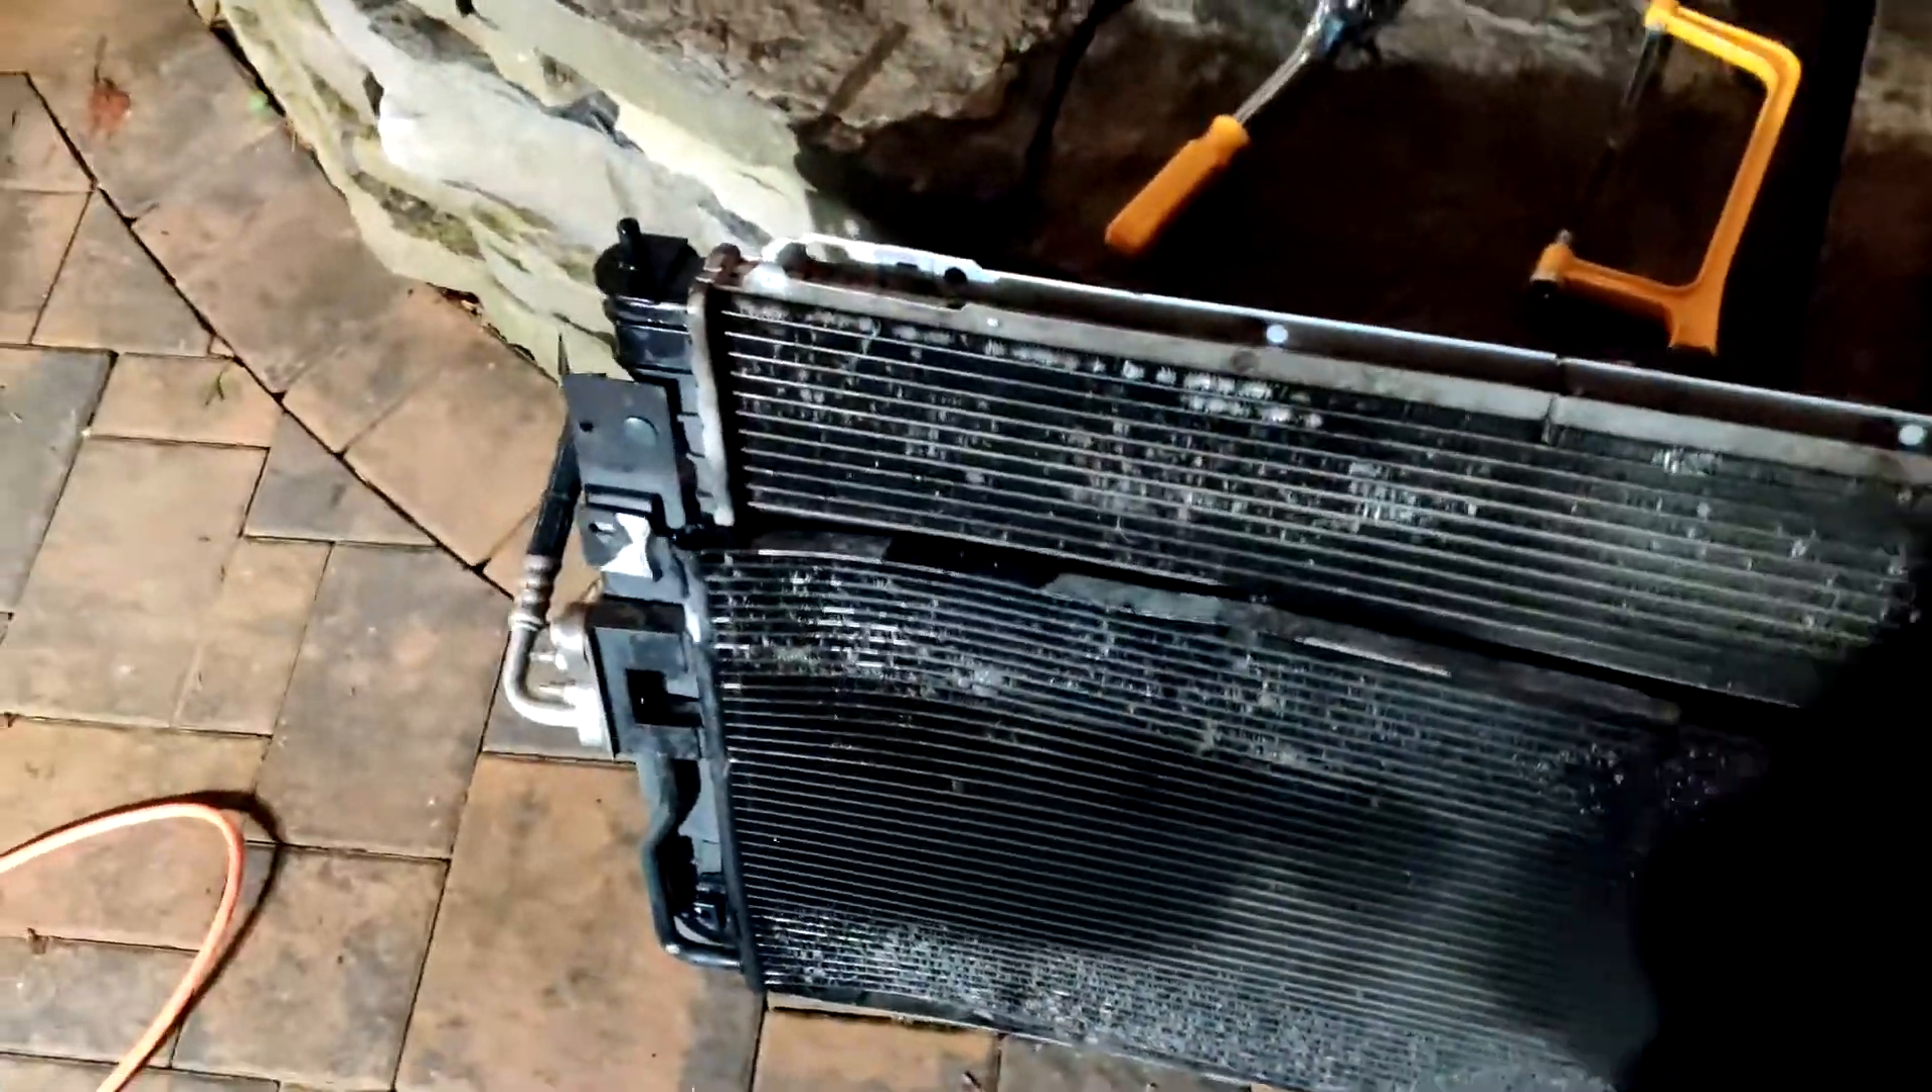I got the whole radiator and, uh, condenser out.